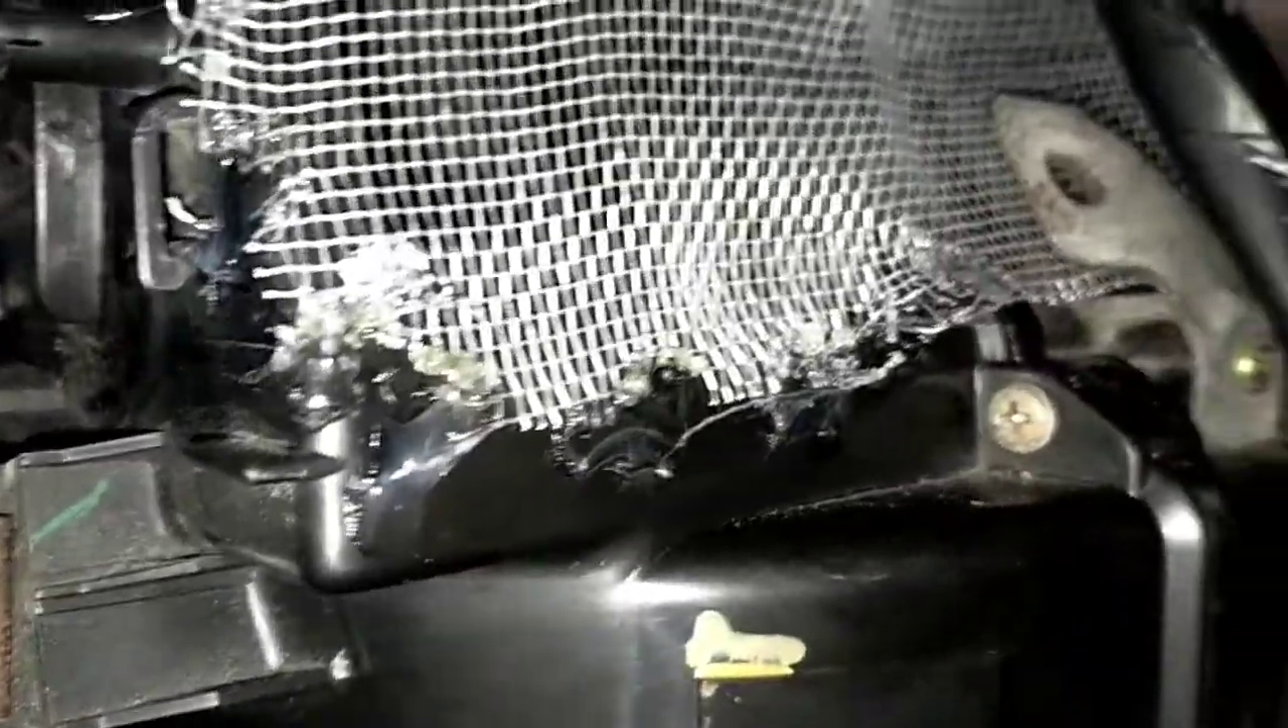Nalagay ko na yung Net Ayan so Ganyan lang Dinikit ko lang ng Stick glue.